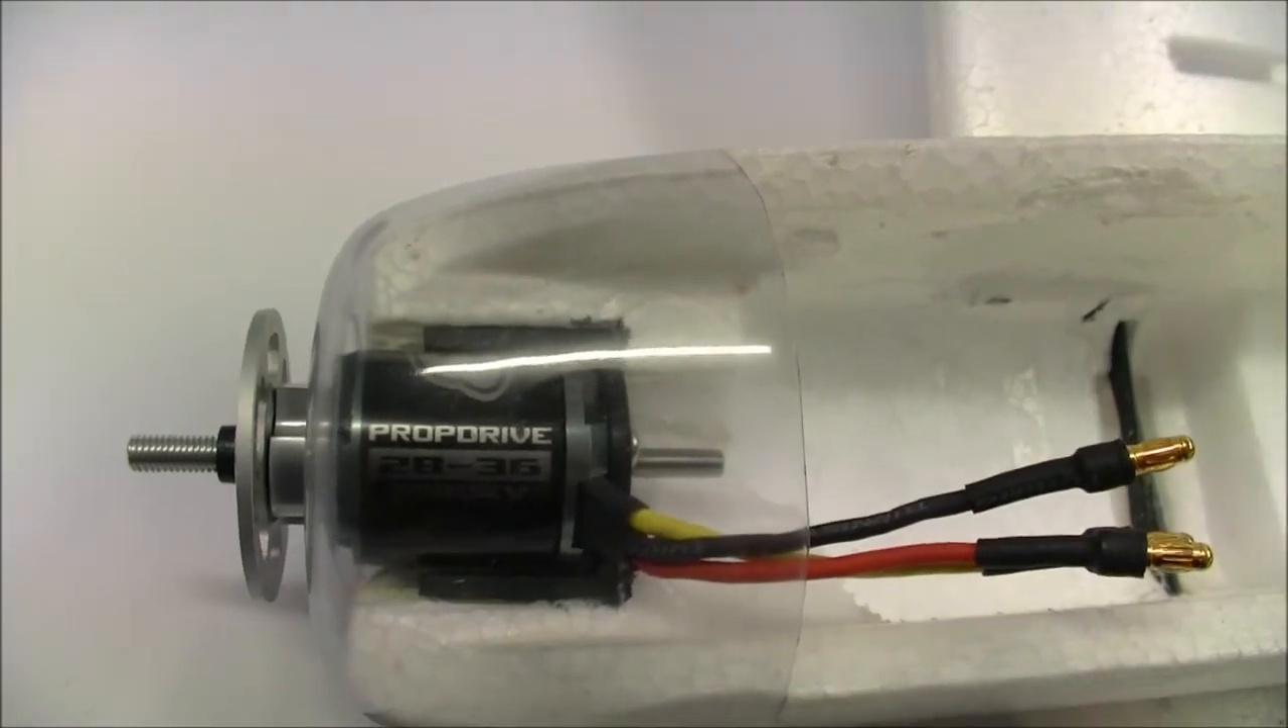I've just placed the engine engine mount in position with the nacelle on.